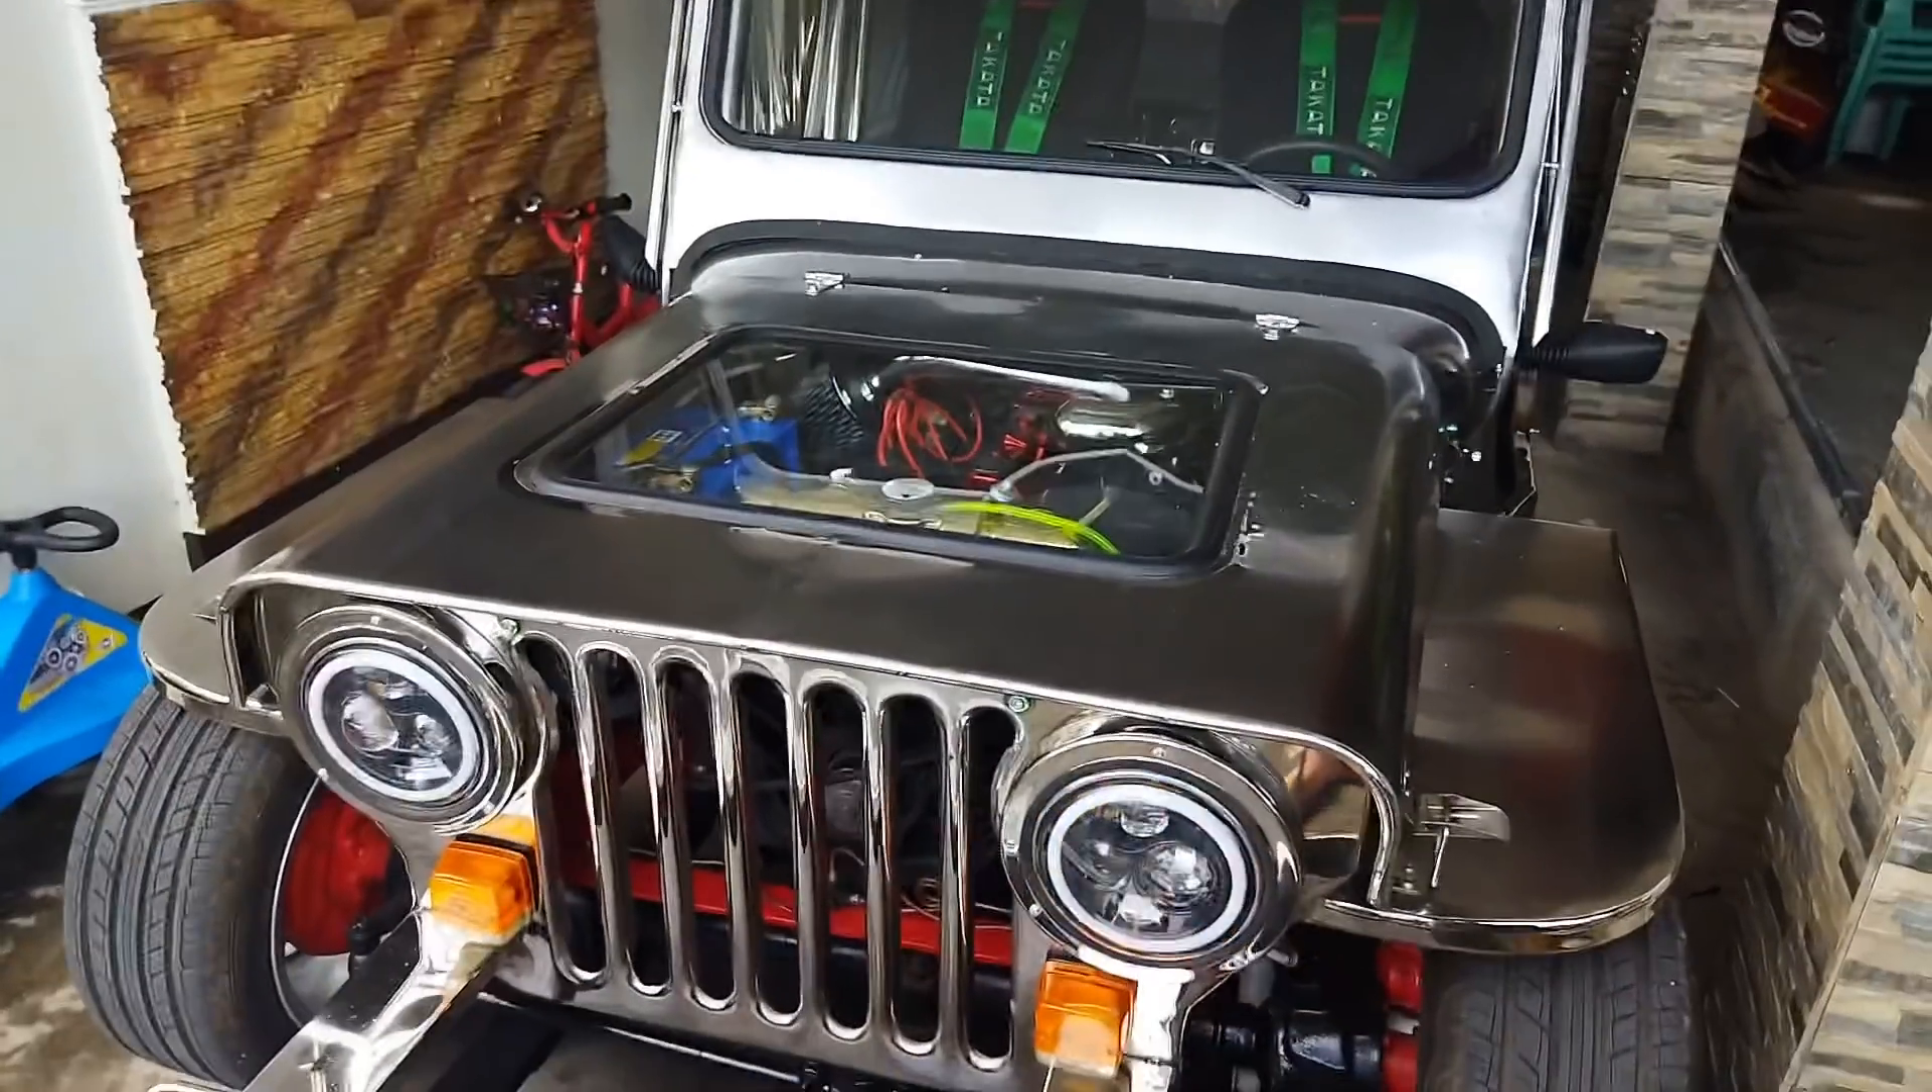So, ayan ito na. Nakabit na yung glass sa hood.